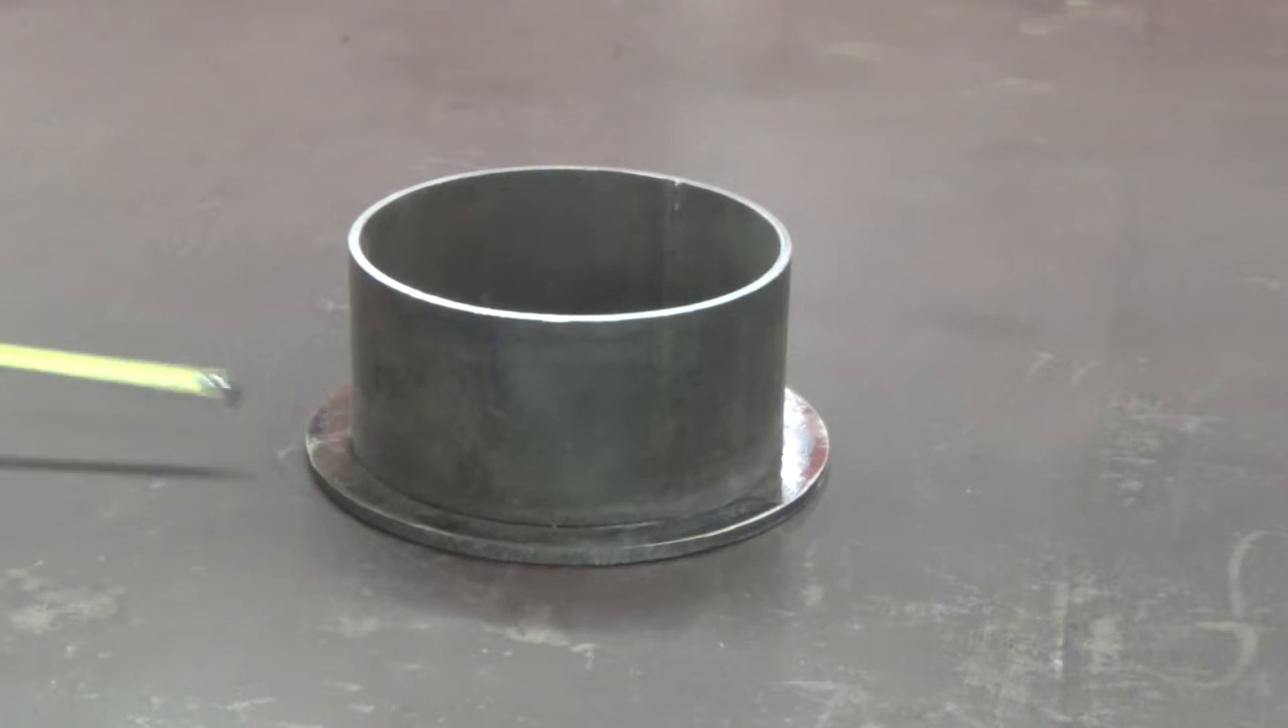I've got this centered up here on this eight inch plate as best I can.